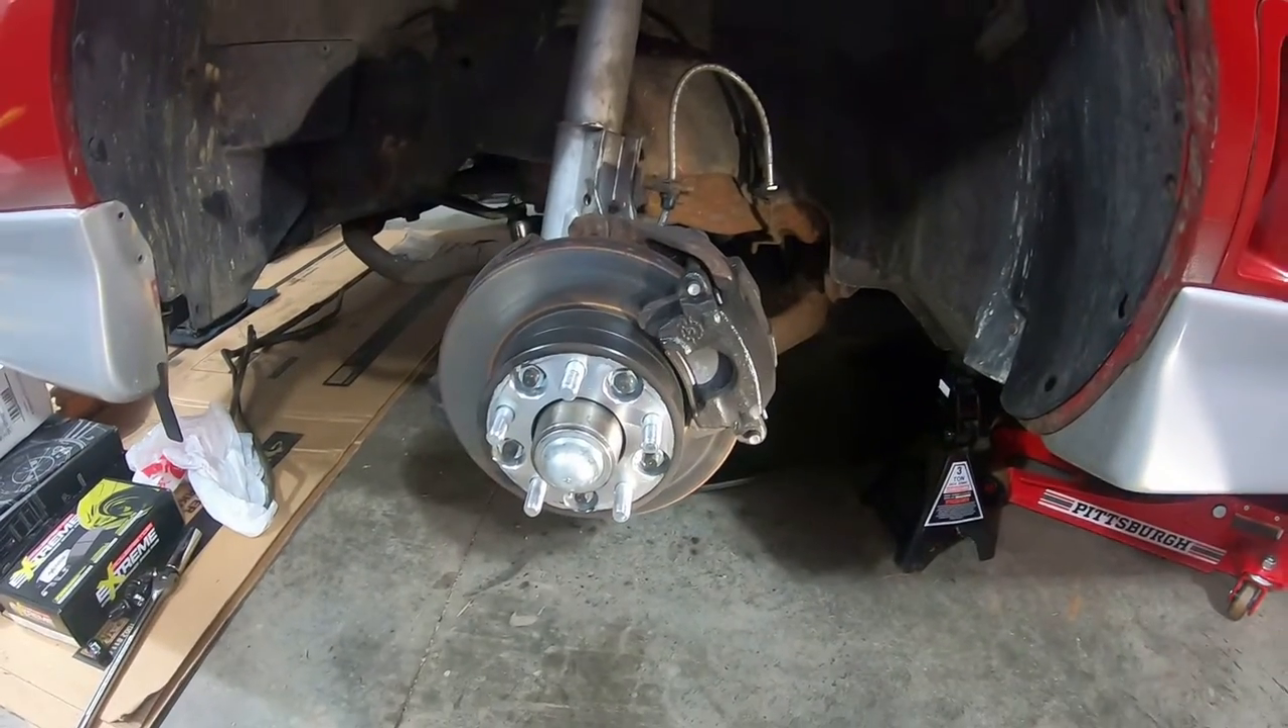Alright guys, so I got the wheel removed, and we can see what we're working with a little better.